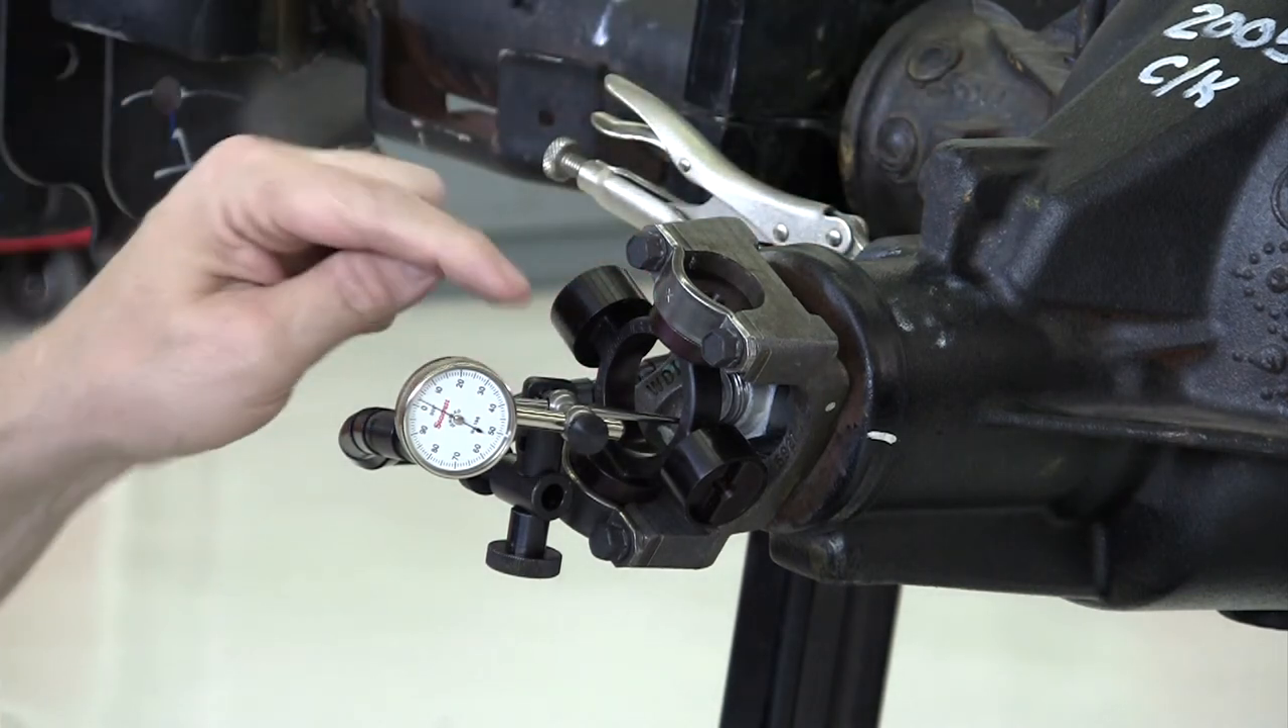So now I'm going to get the dial indicator connected. Okay, I've got the dial indicator connected up. I've just got this little flexible rod attachment and vice grip attachment here on the other side of the differential housing.